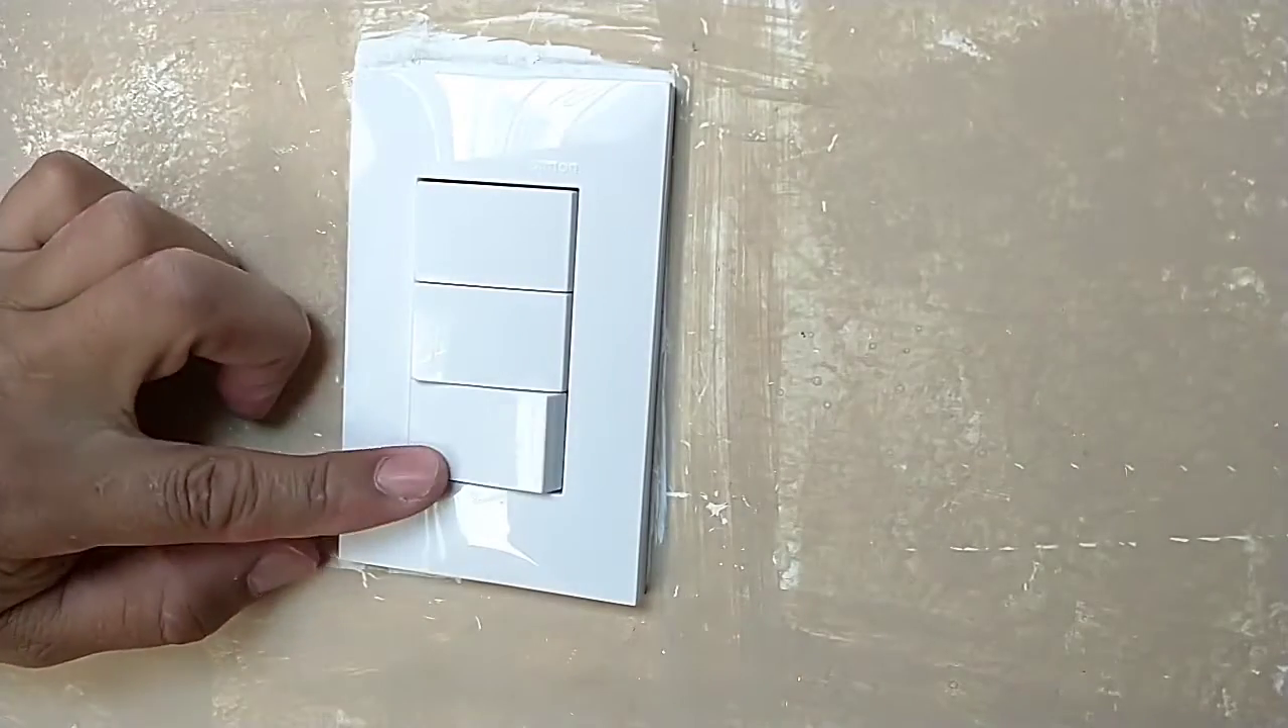La tapa solo se pone empujándola y quedó listo.